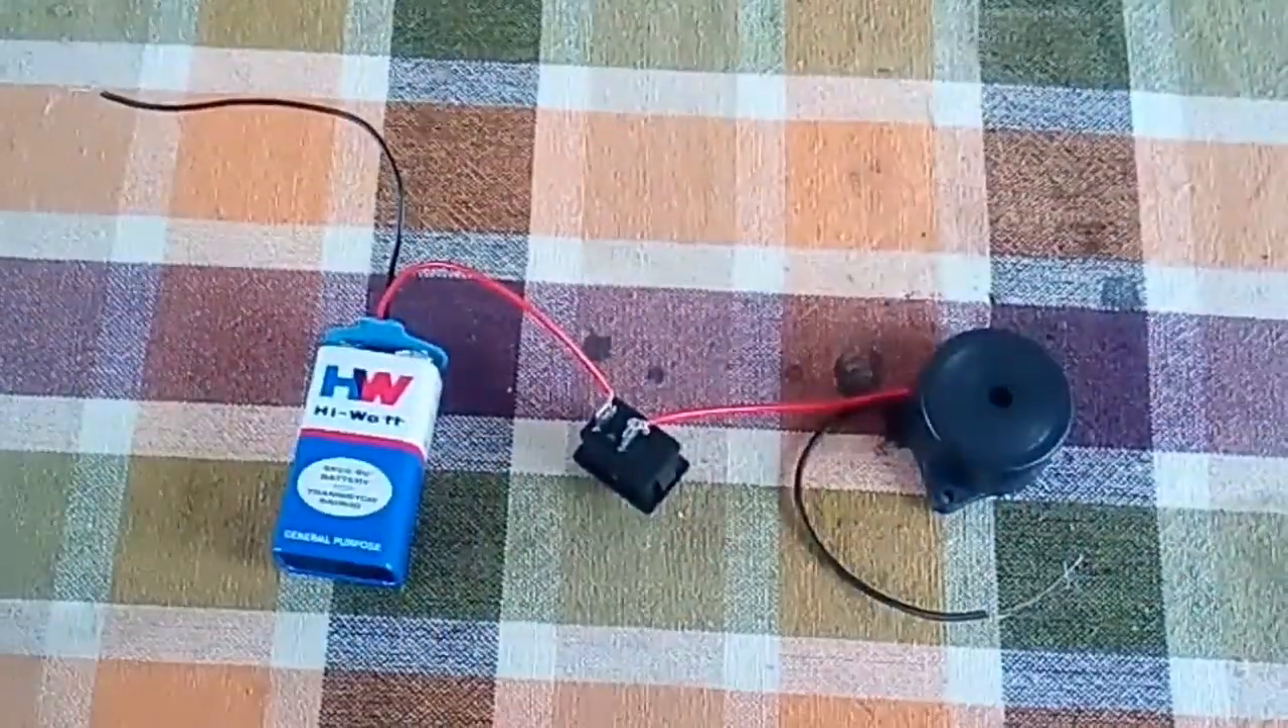यहां पर एक बैटरी लगा देते हैं एक बैटरी लग गई।